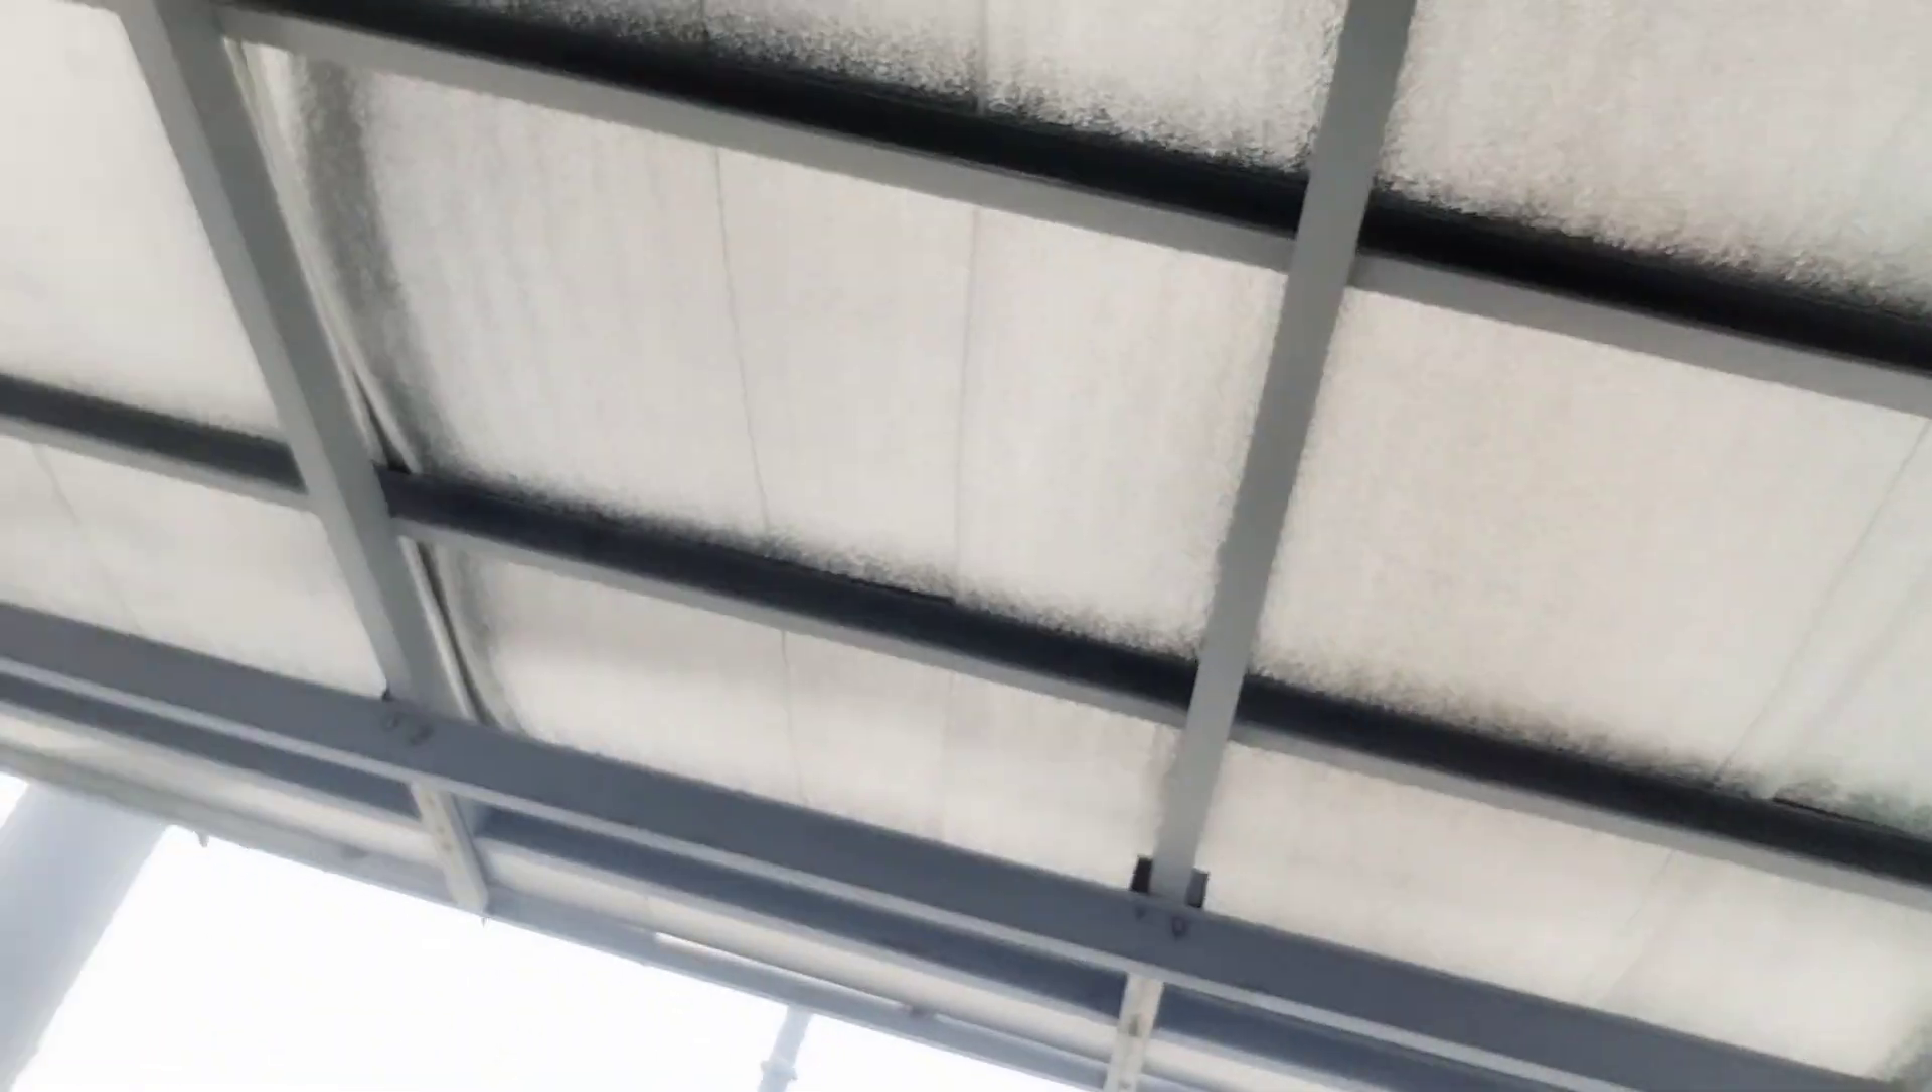Tapos, na-install na rin natin yung bubong mga boss.